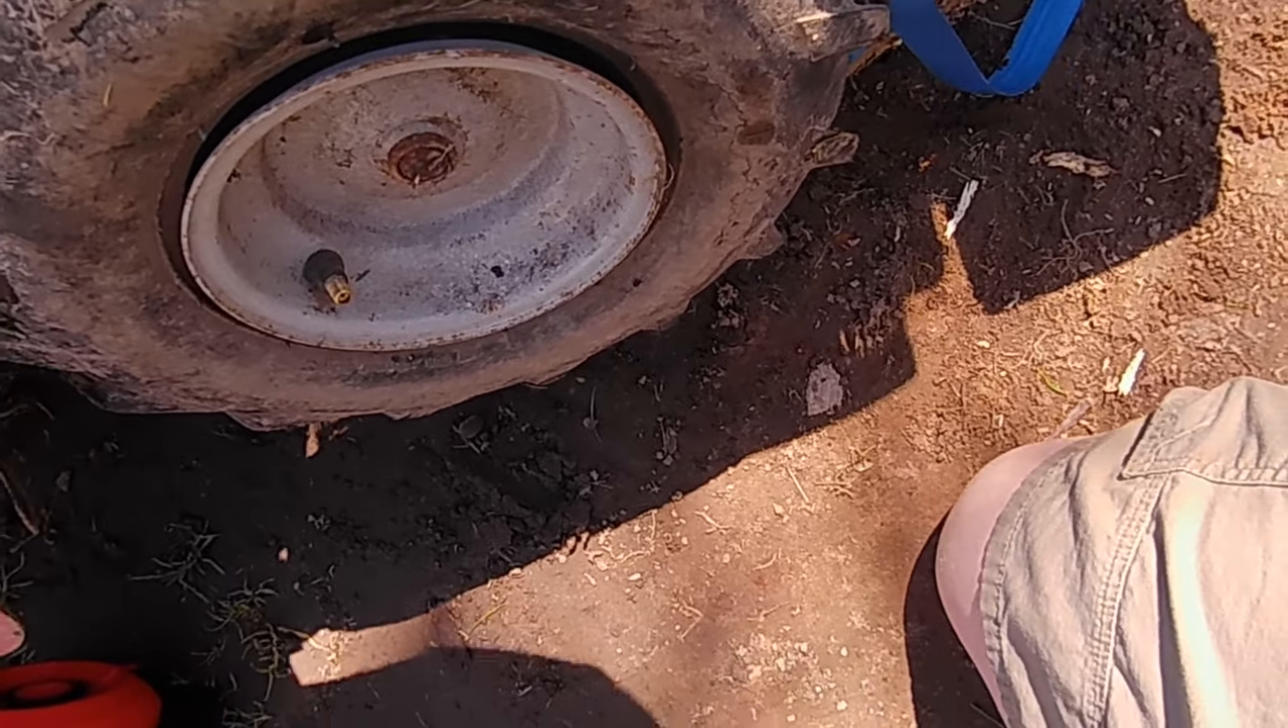So I'm going to start working this and you see the gap here we're trying to get that gap to push over into the rim so that it'll take air.